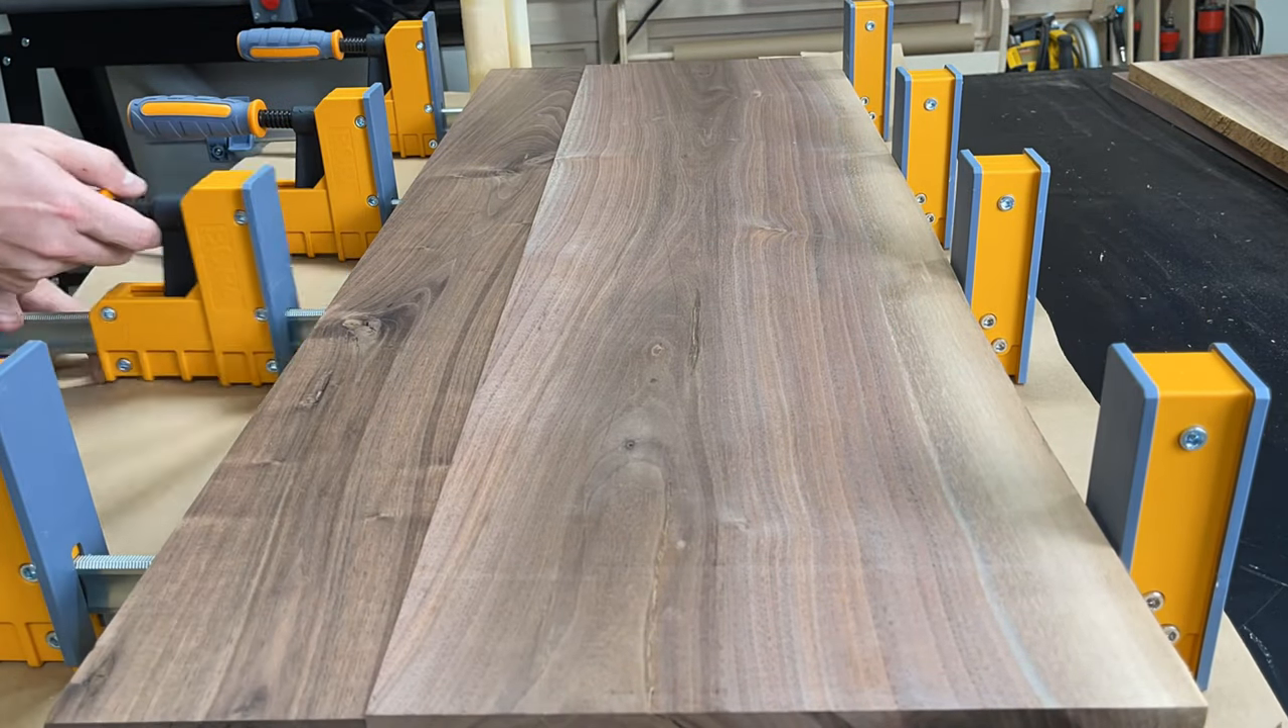So I had to glue another strip of walnut to the side of this particular board so that it was wide enough to serve as the top part of the bookshelf.